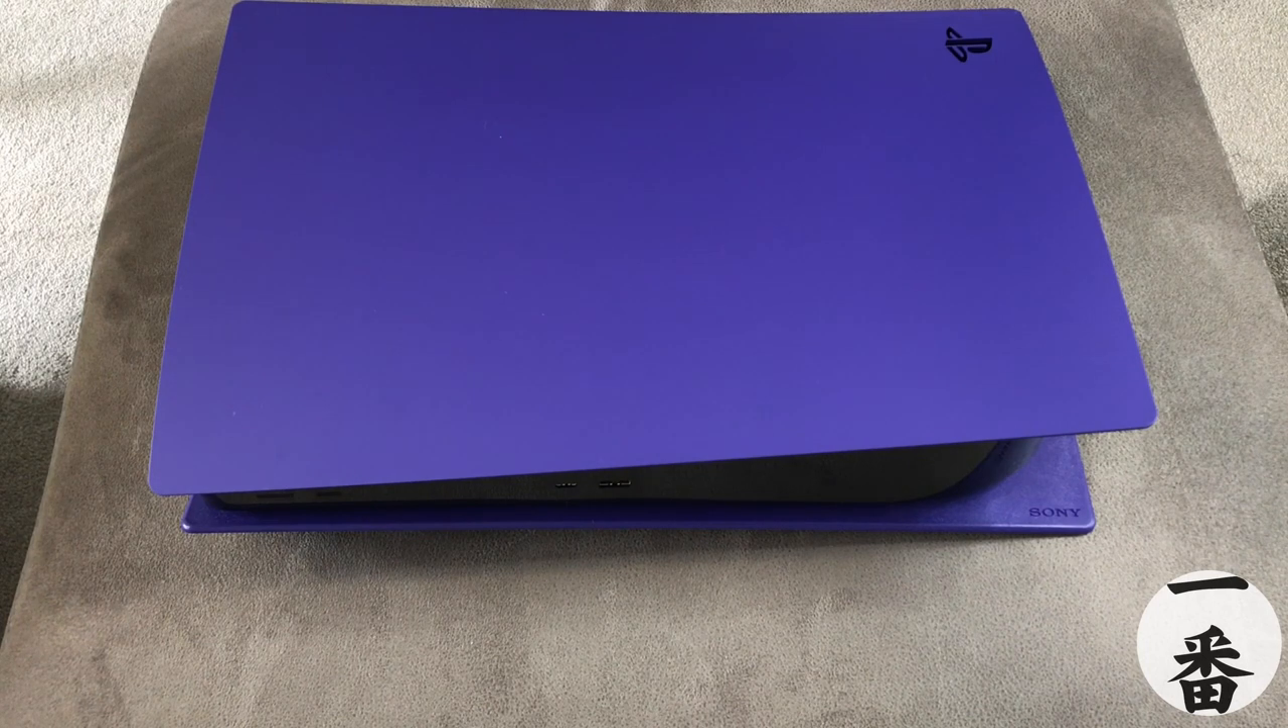Right in front of us, we've got the galactic purple all fixed to the console.